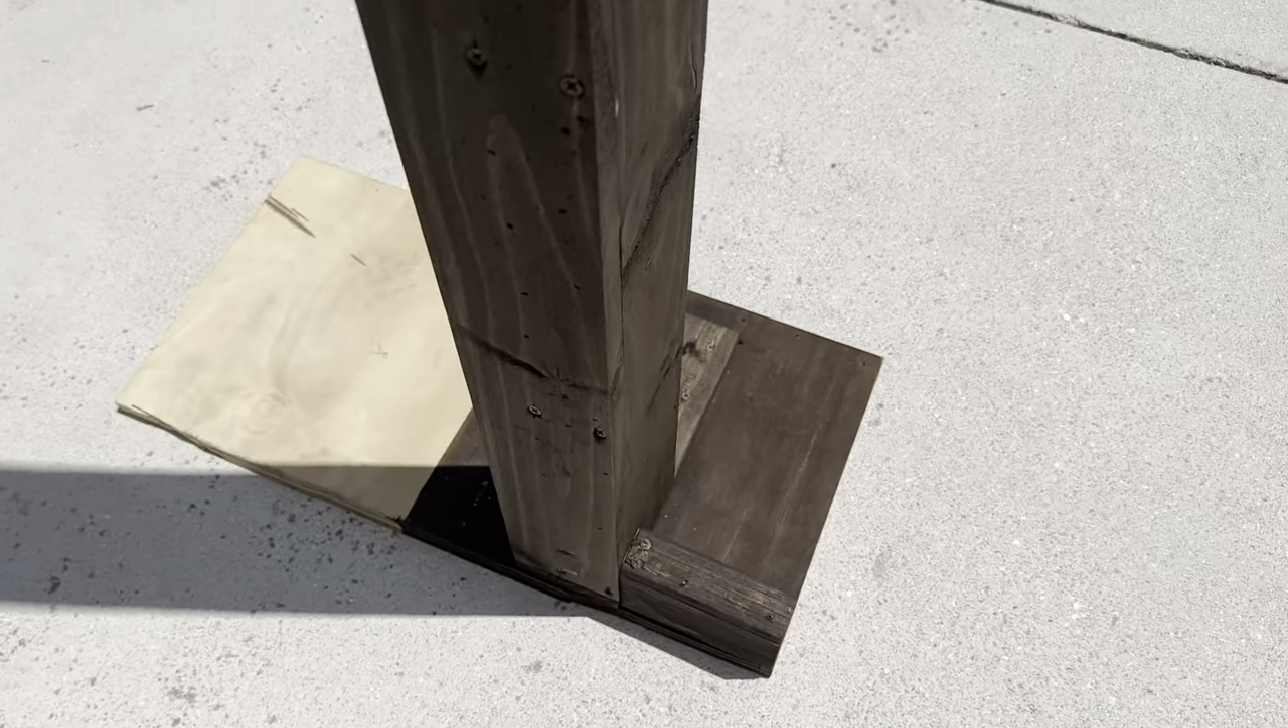Also i added at the bottom here a two by four and i cut it right into place and this thing is not moving anywhere guys.